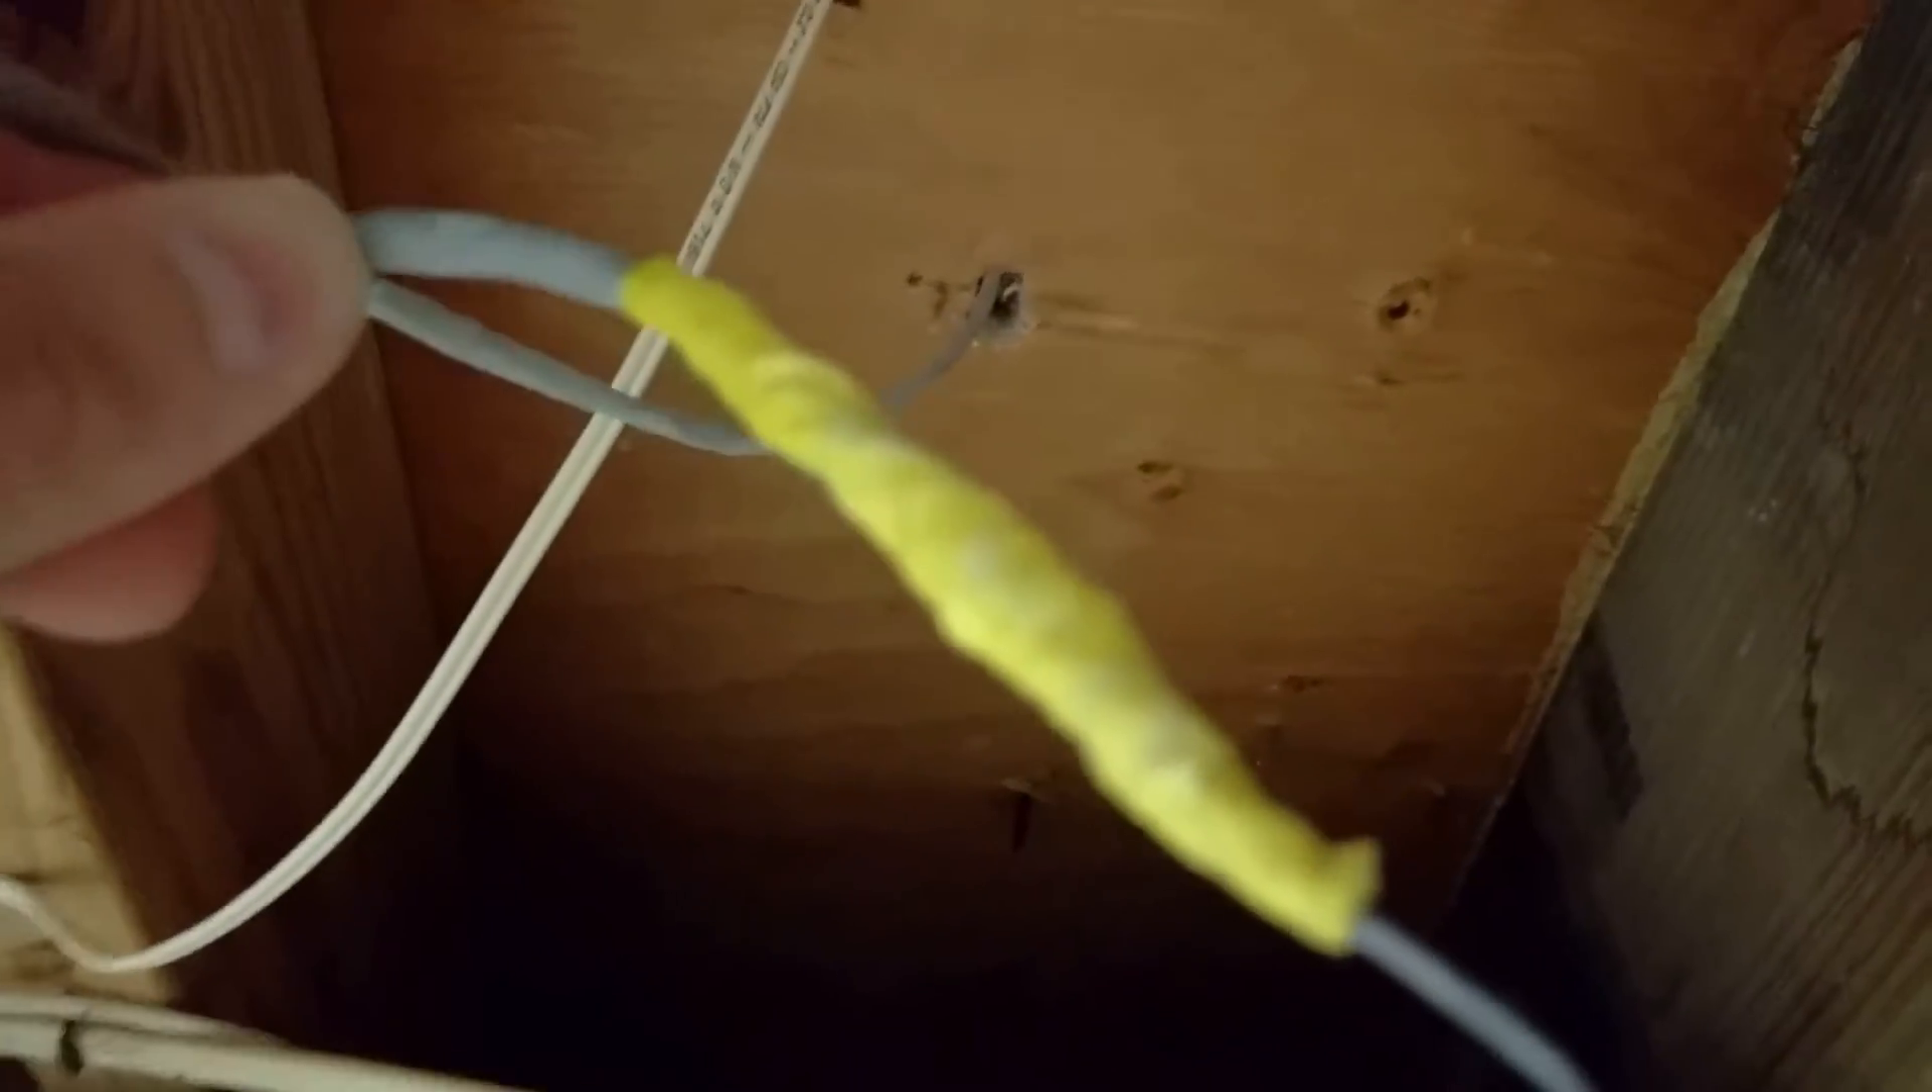And now as you see my cat5 wire has been successfully pulled through there's the end and now it's going to run along the ceiling and into my network area.